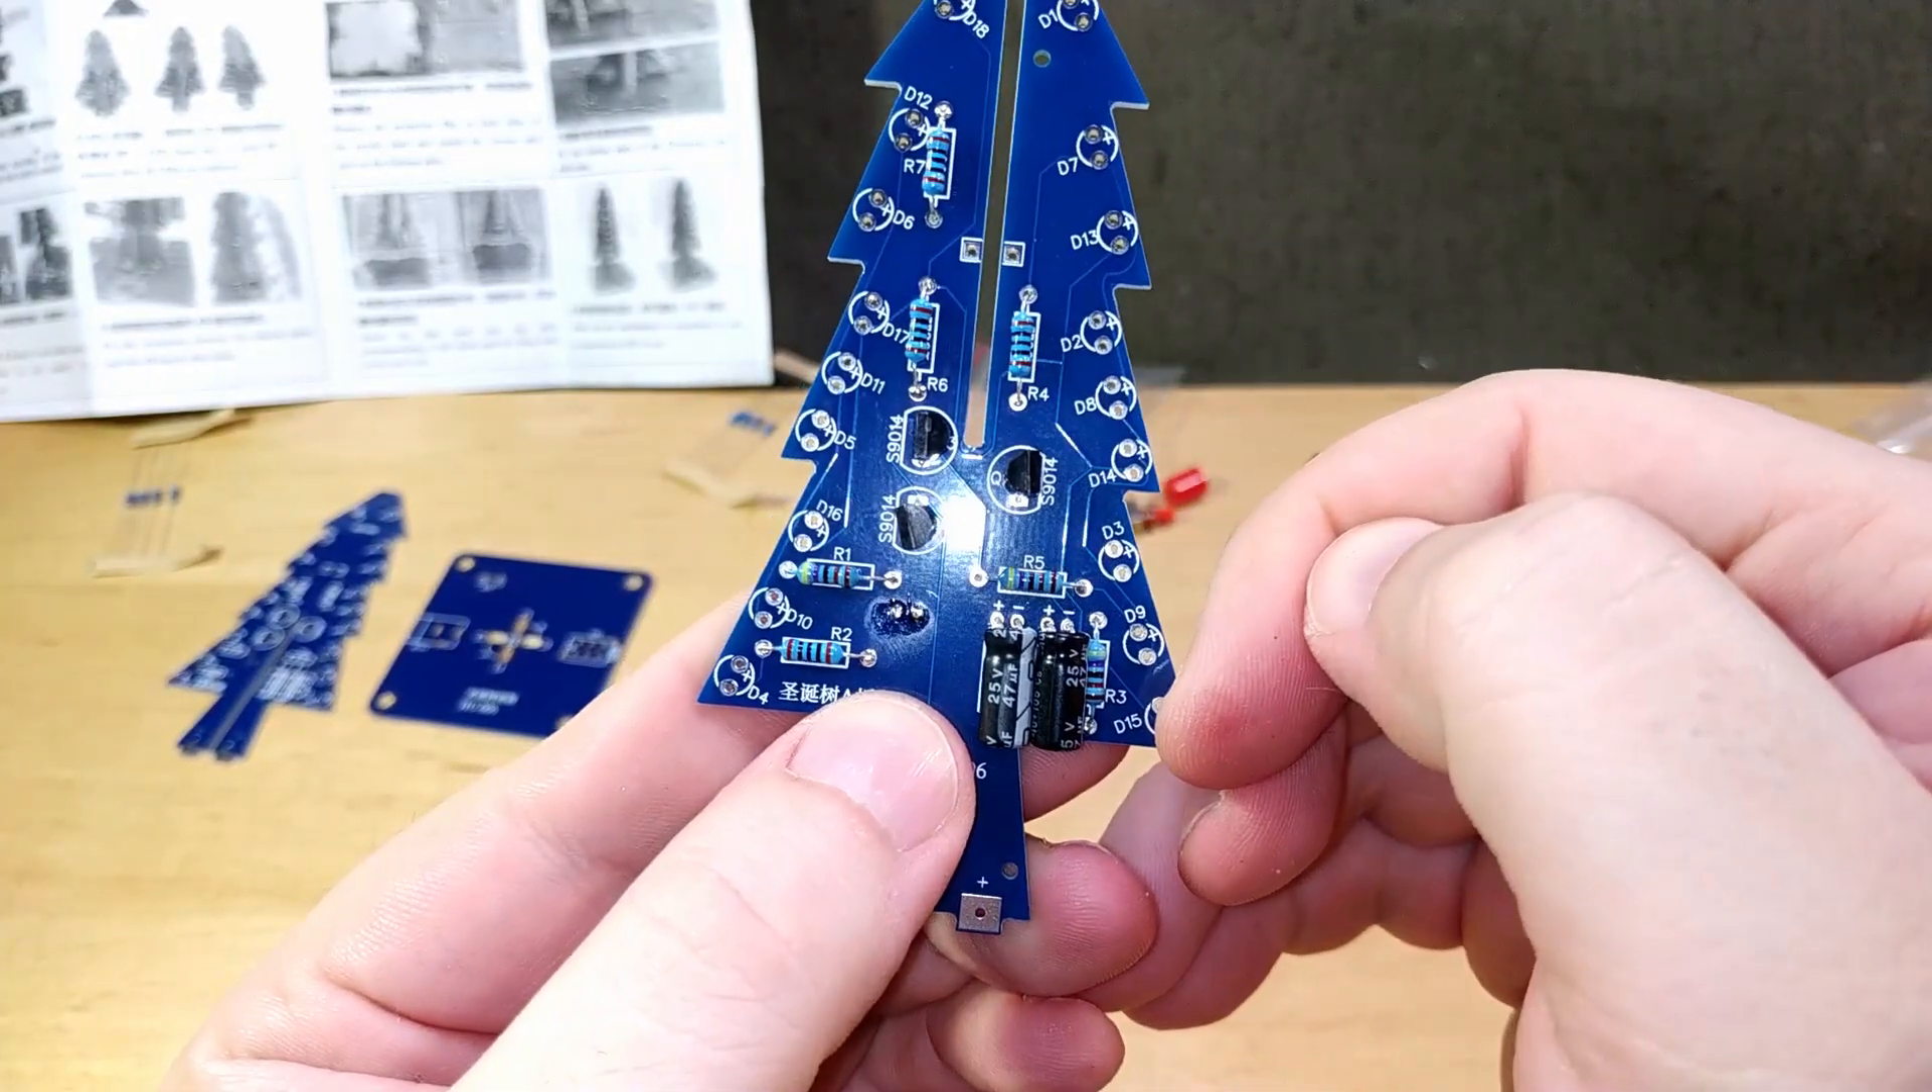Теперь осталось установить светодиоды по периметру.